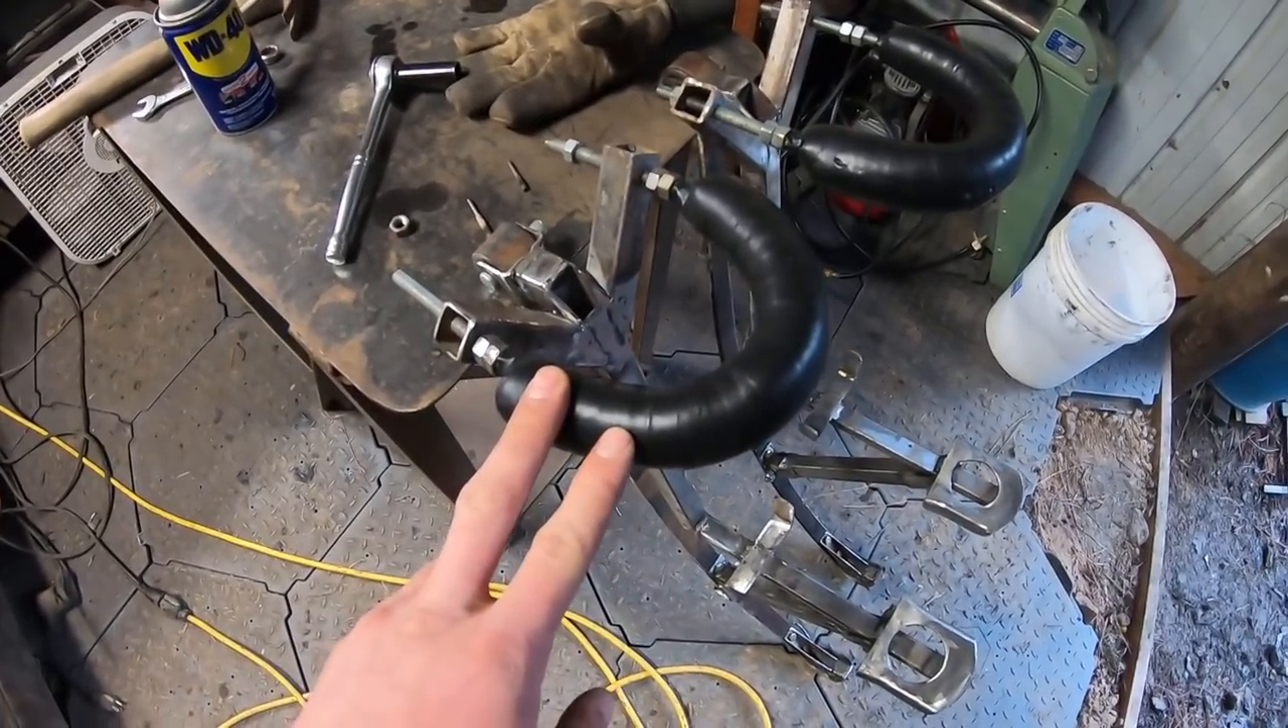I've got my padding in place.